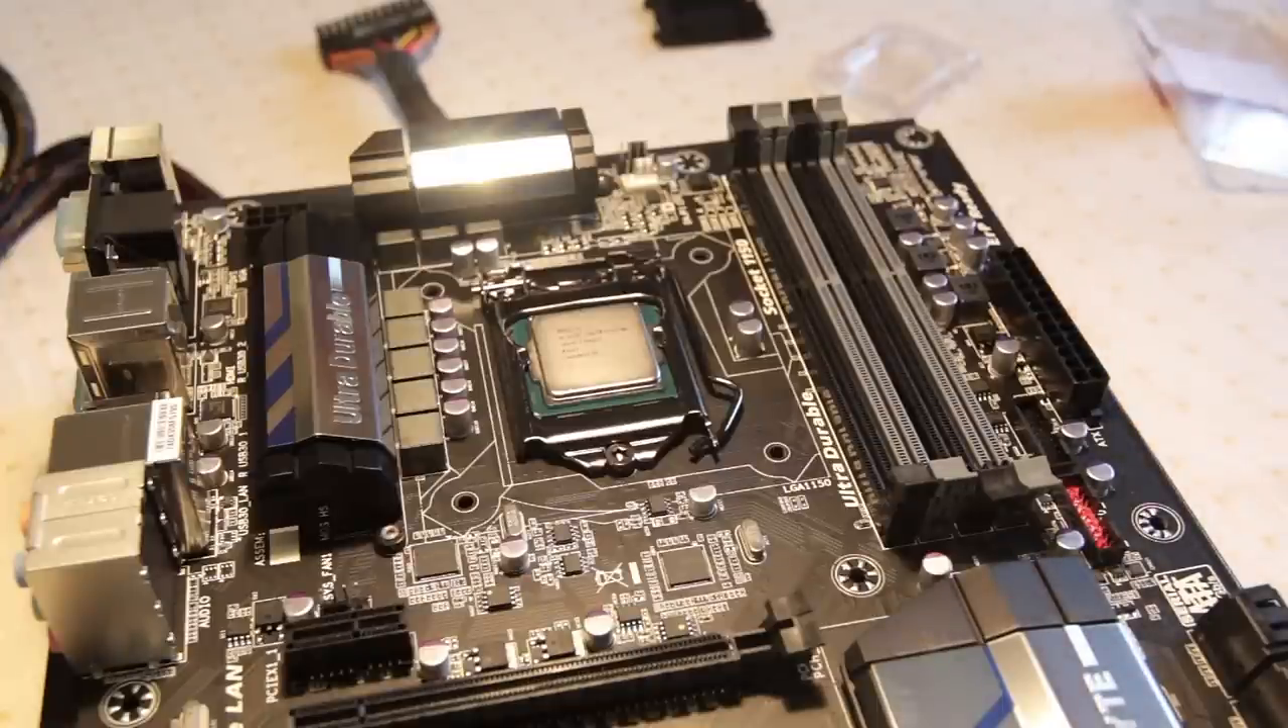And that's it. That's the CPU installed.